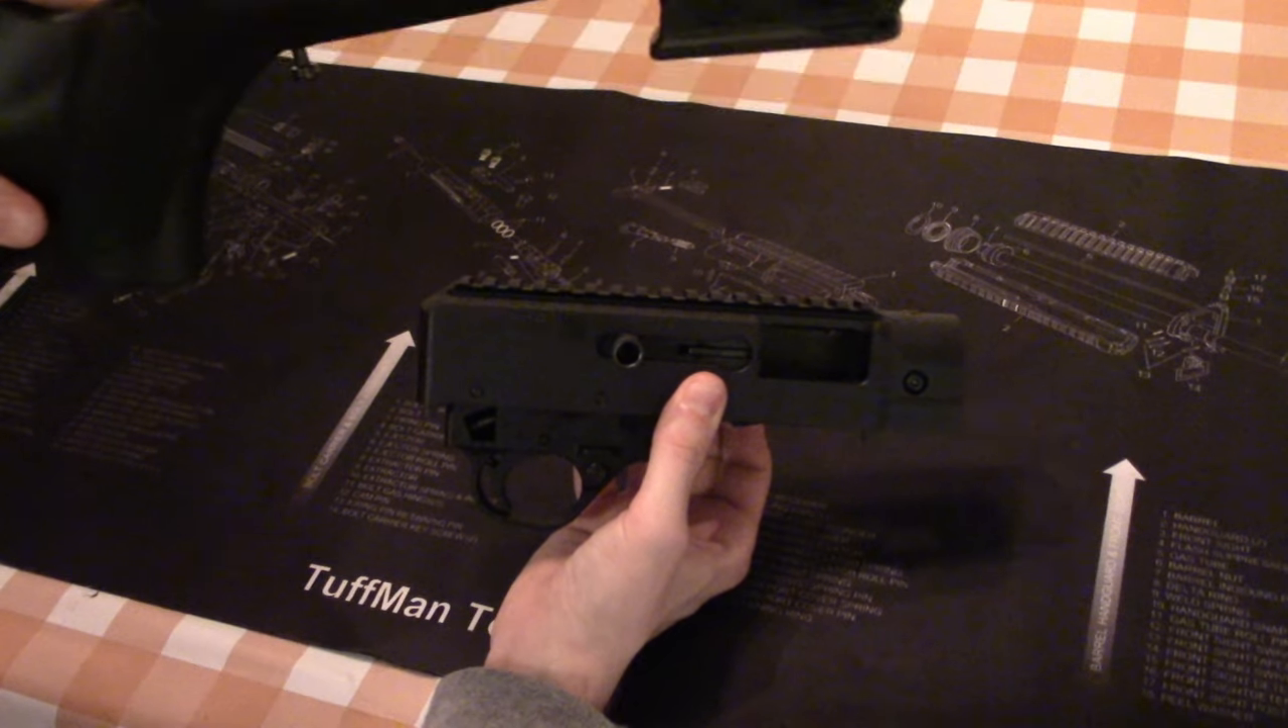The receiver is now out of the stock.